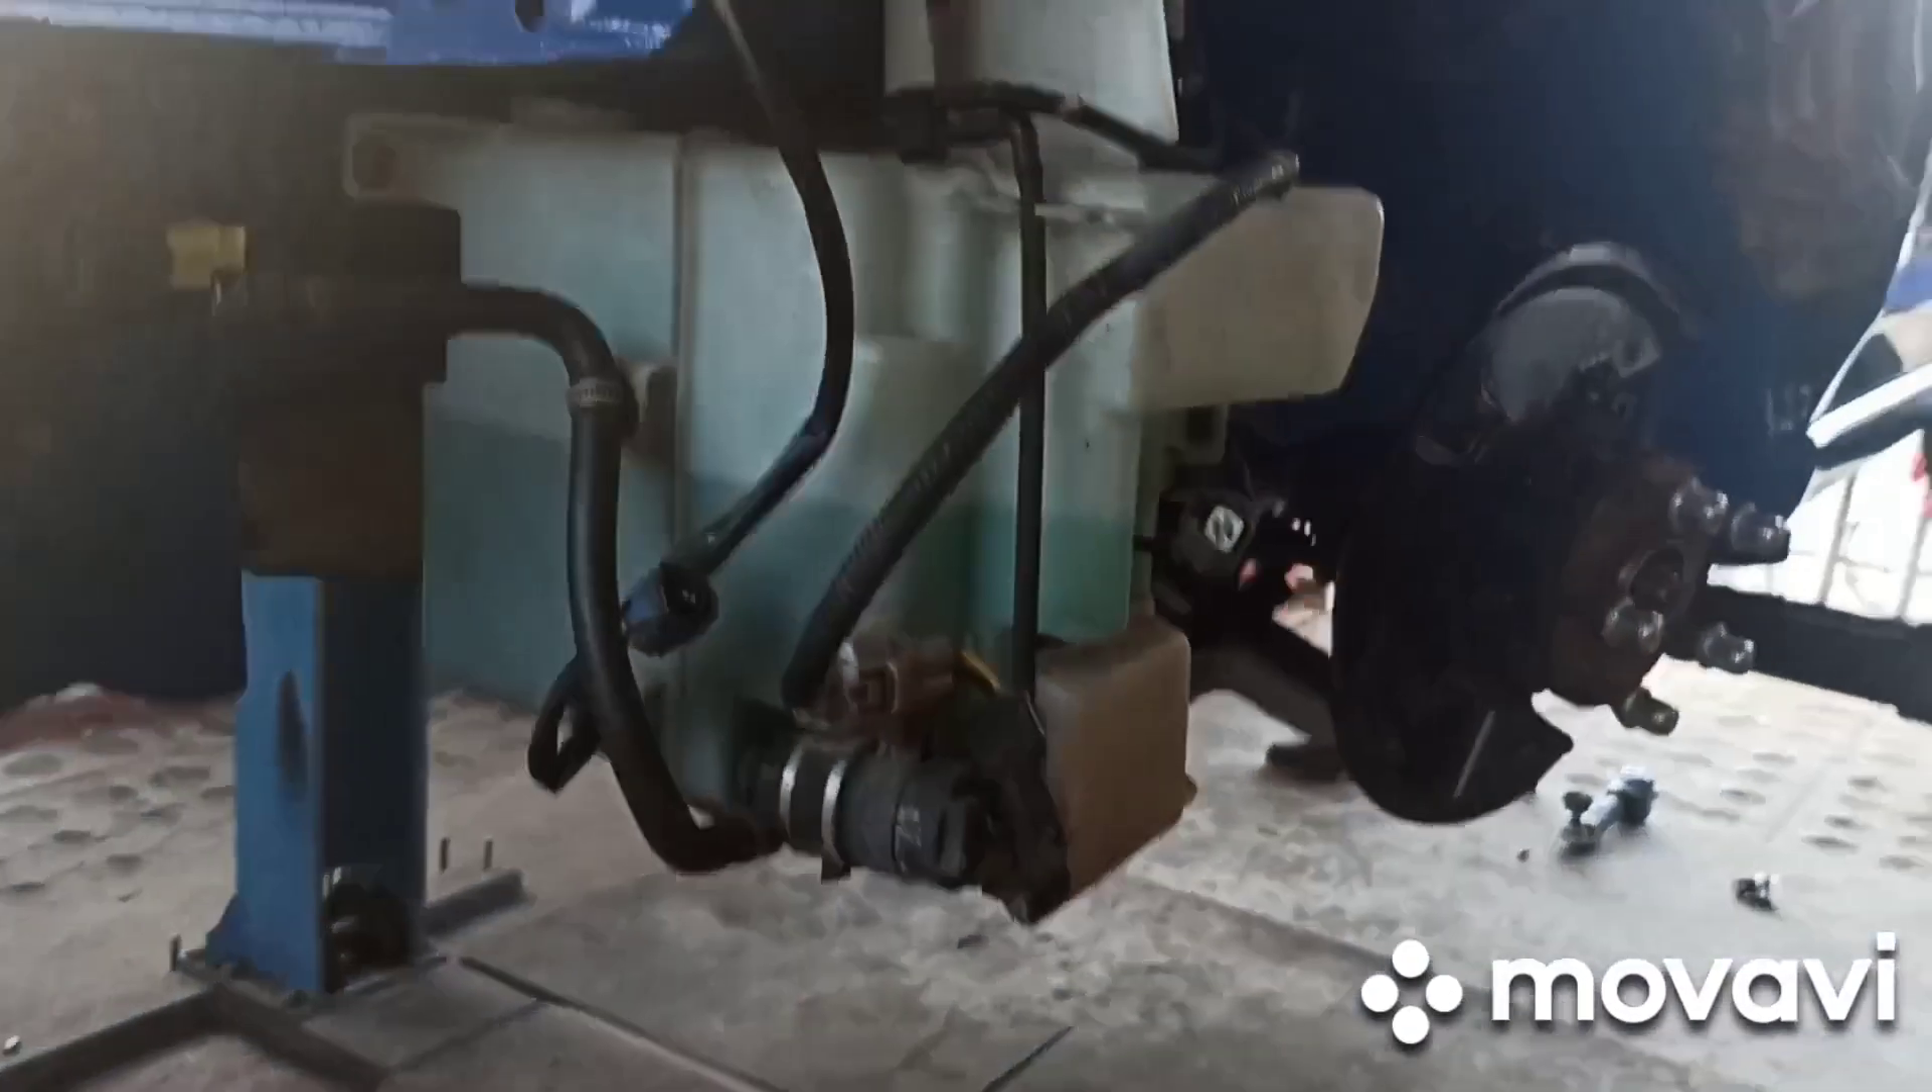Tu też oczywiście już zbiorniczki zamontowane, już wszelkie detale, jak to mówią, się montują.